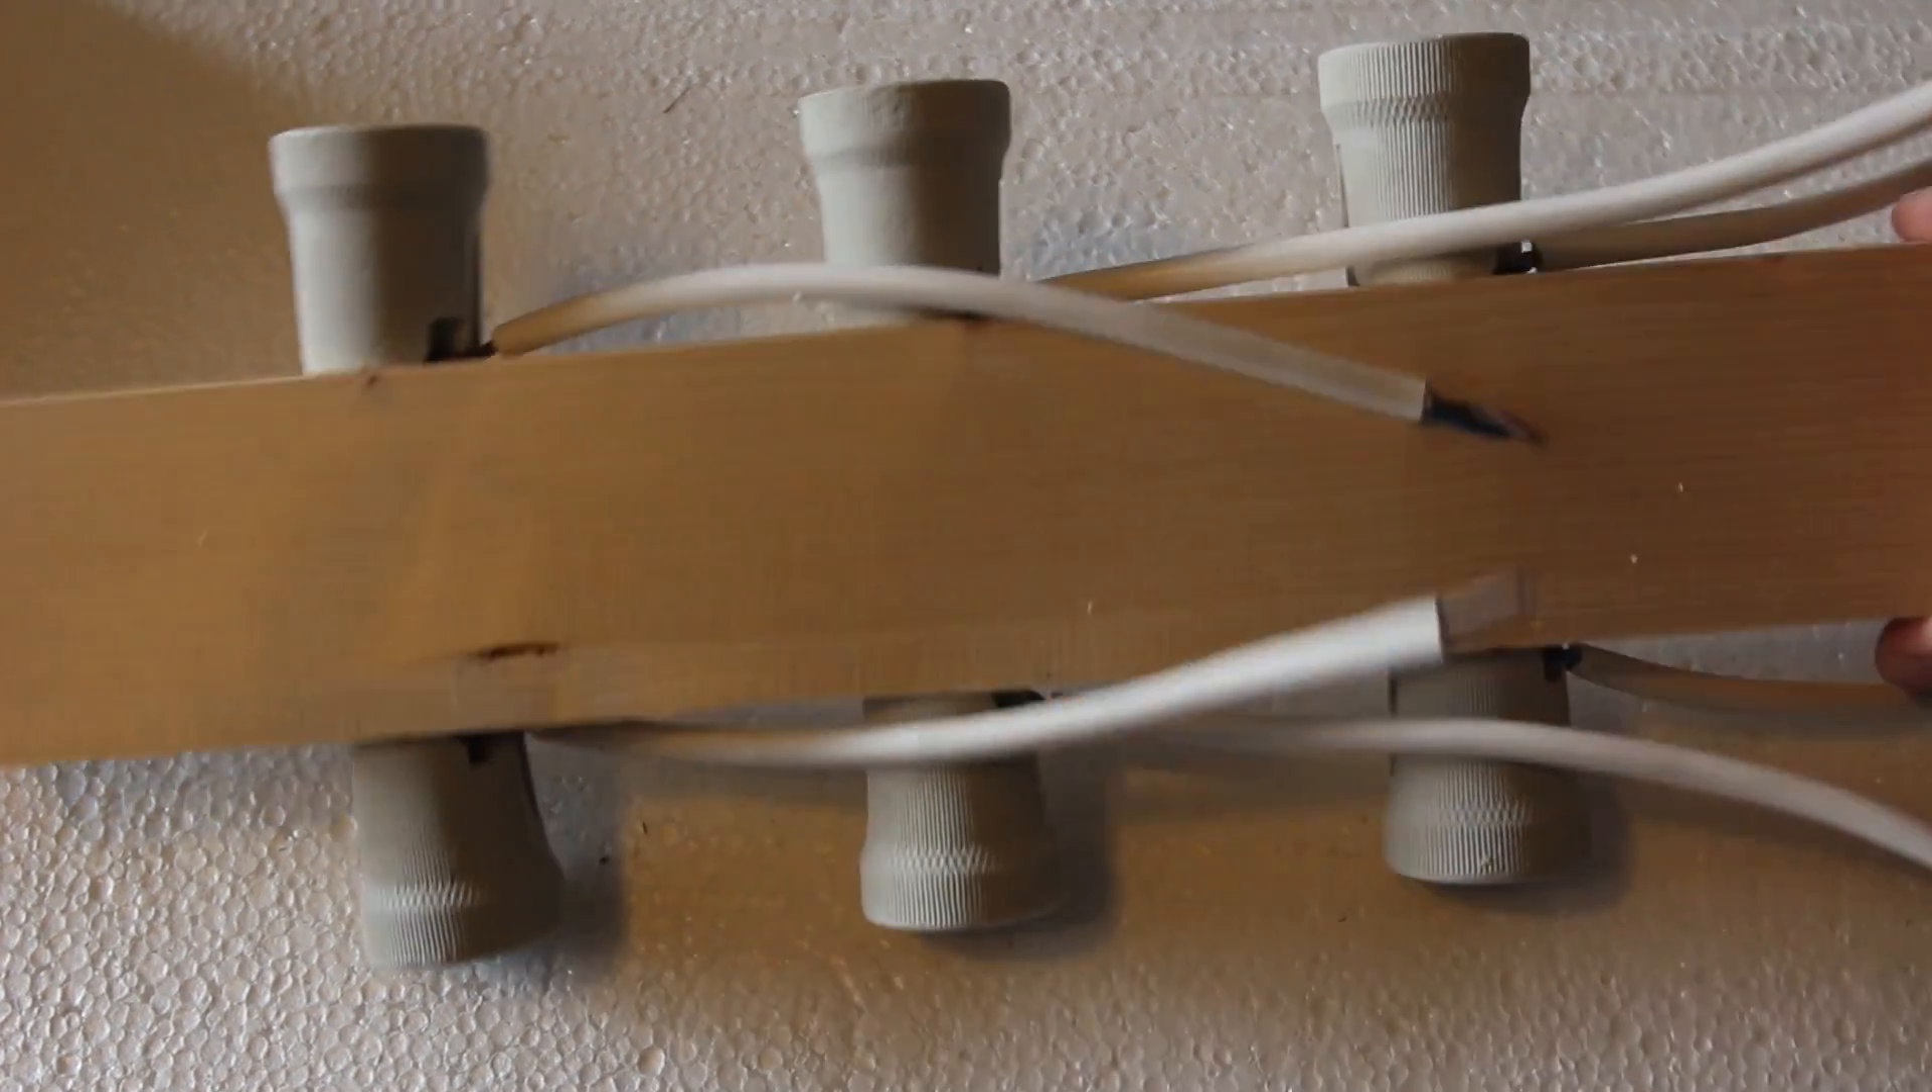Here you can see the six sockets evenly spaced and screwed to the piece of wood.